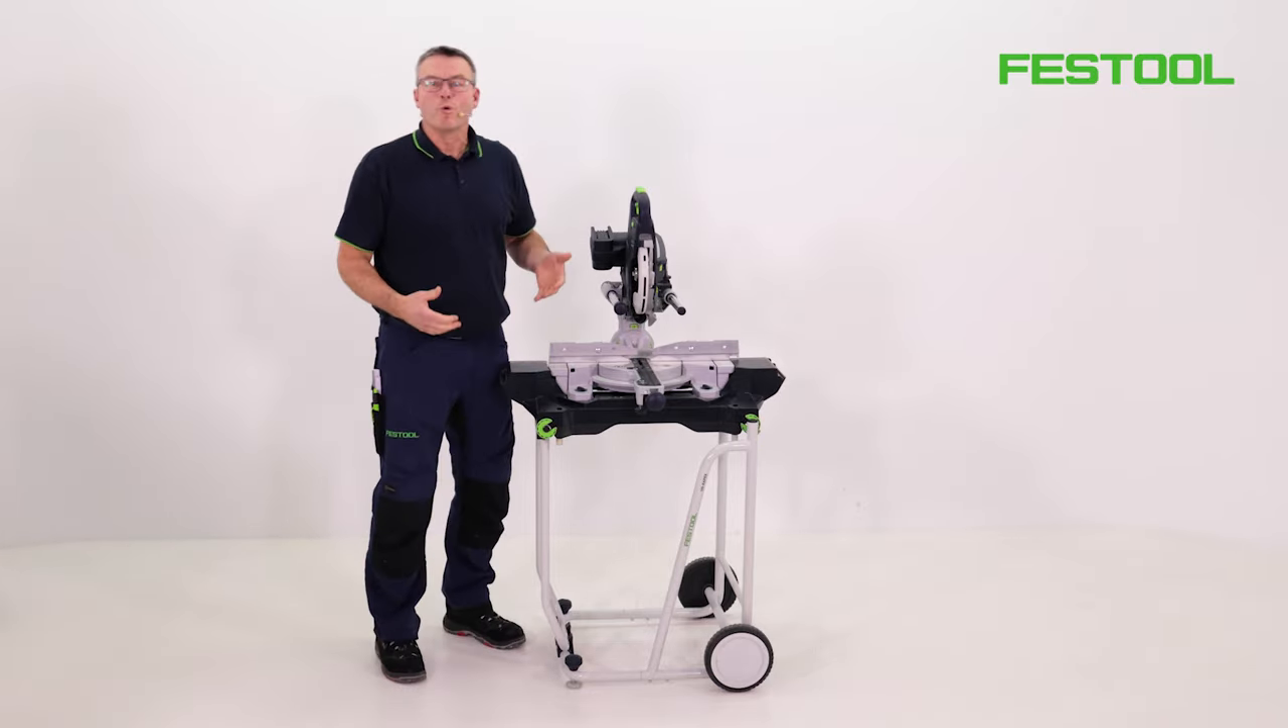Nun ist die Säge so weit montiert, dass jetzt letztendlich auch mobil zum Einsatz kommen kann.